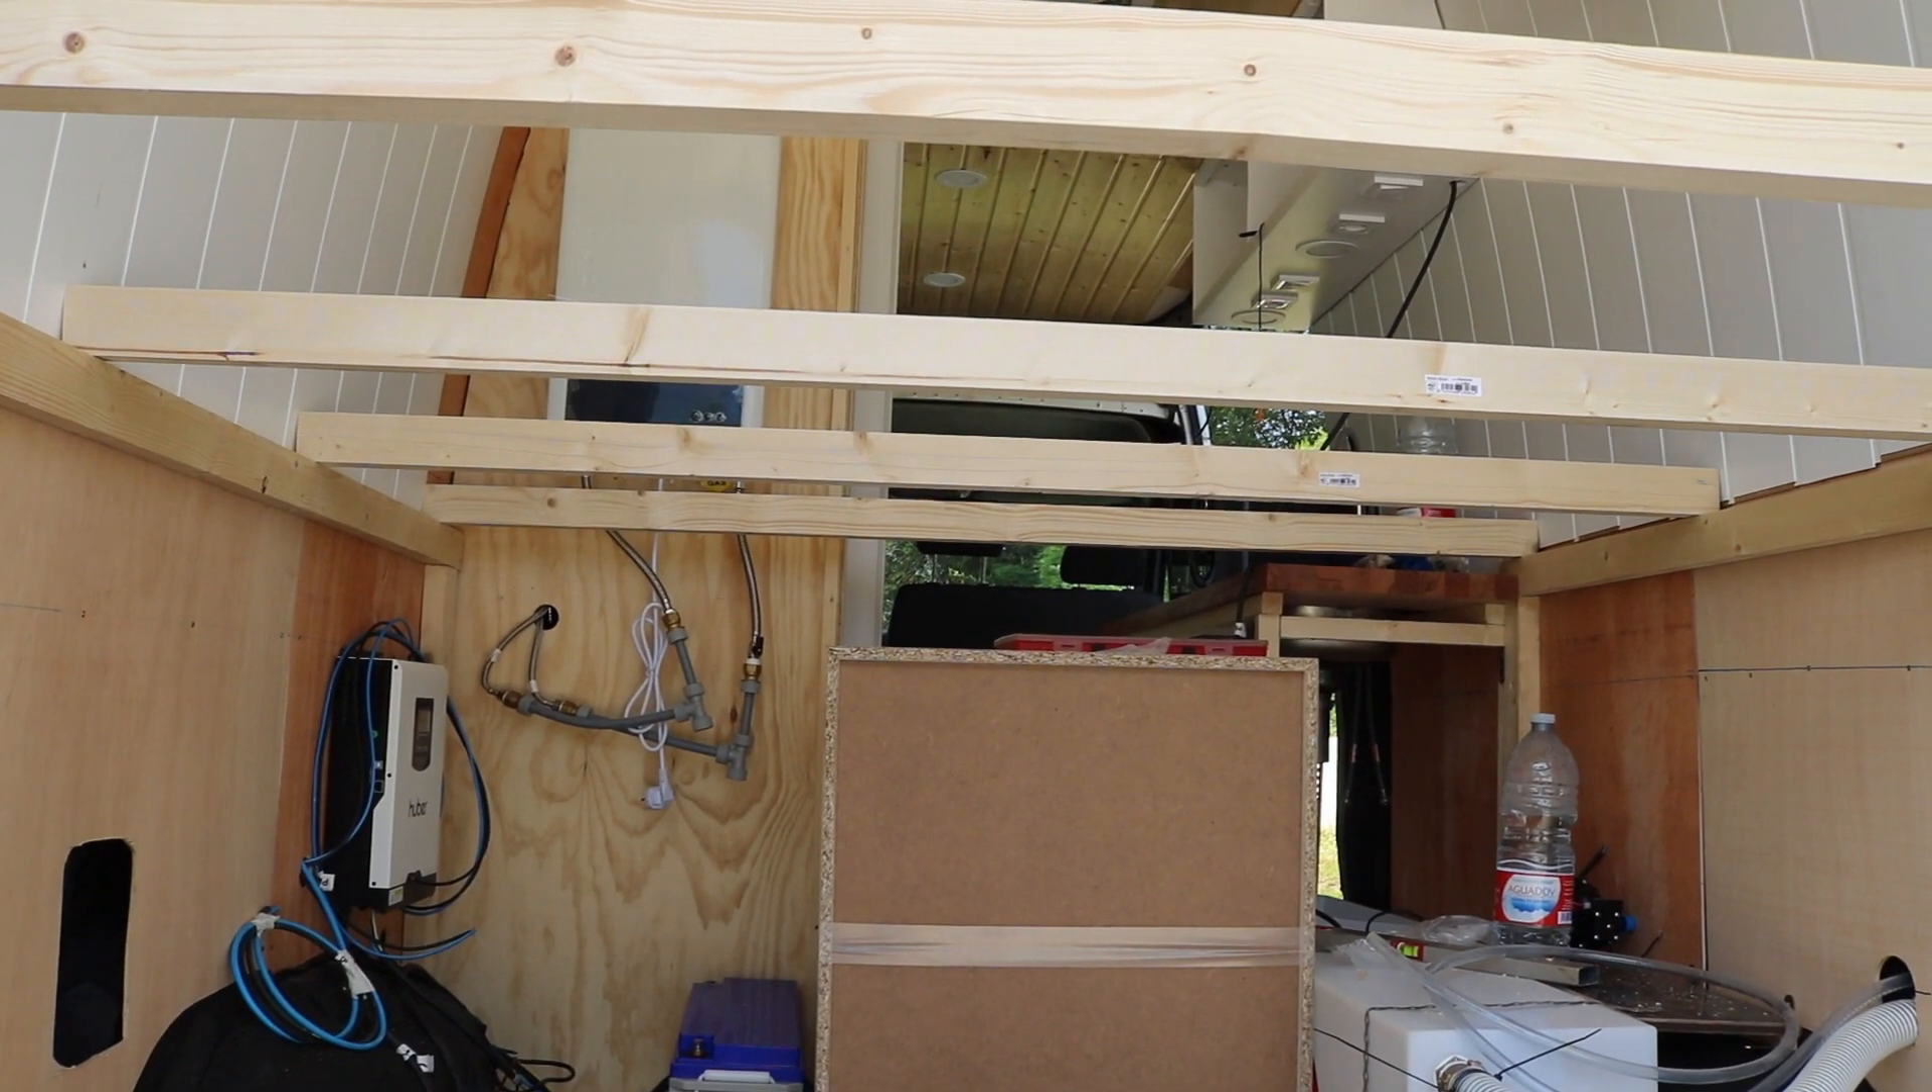Ya tenemos puestos los cuatro rastreles de la cama y ahora tenemos que poner las patas.